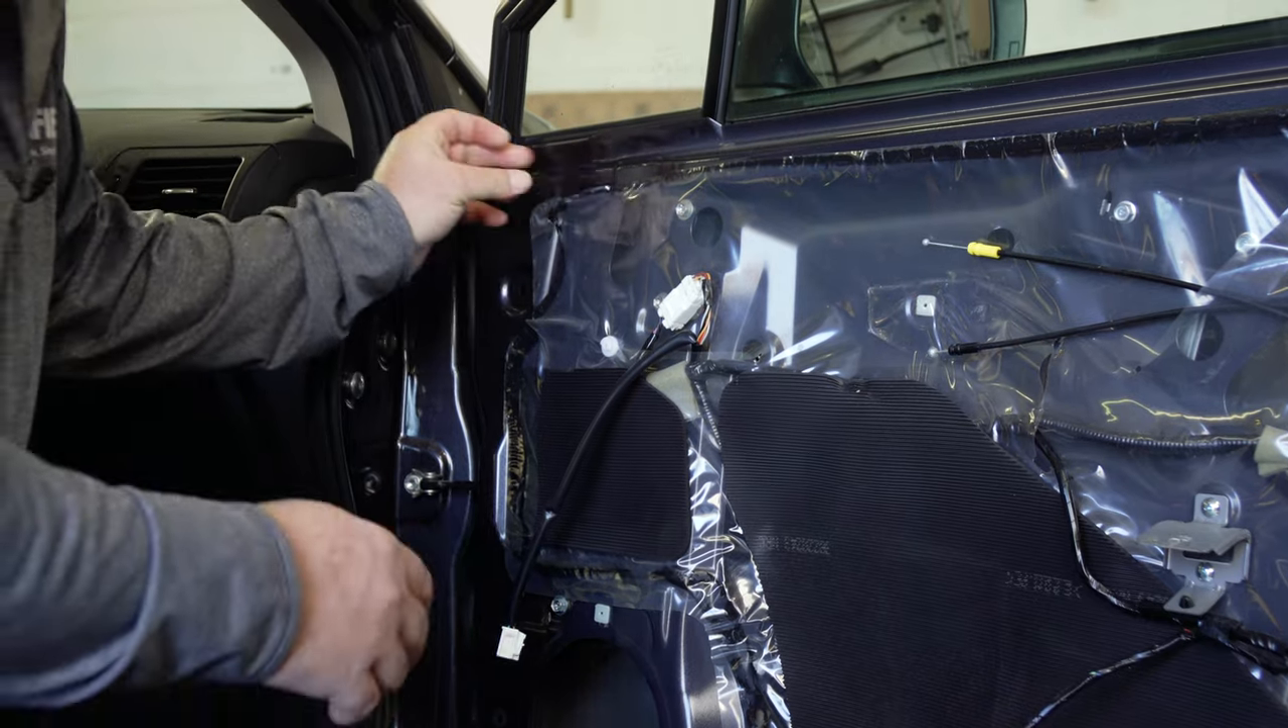So now that we have our door panel removed, you can see the vapor barrier.